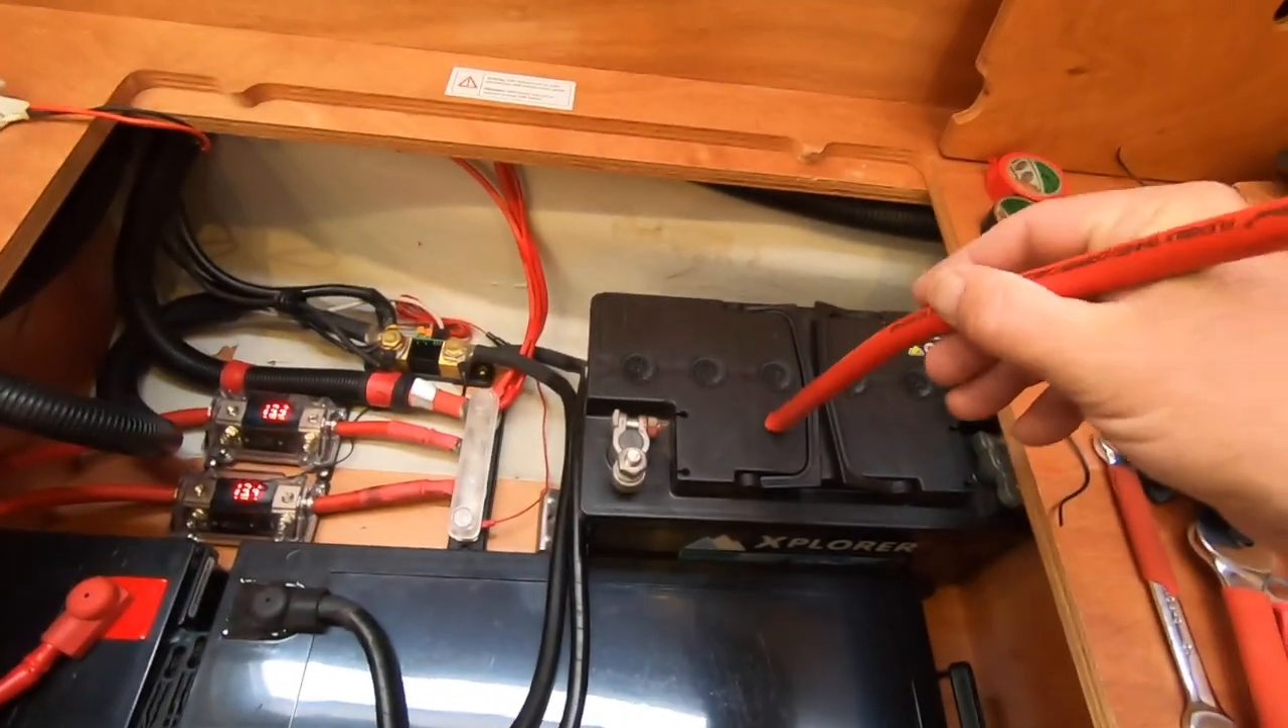So this is our agm battery we haven't wired that in yet.